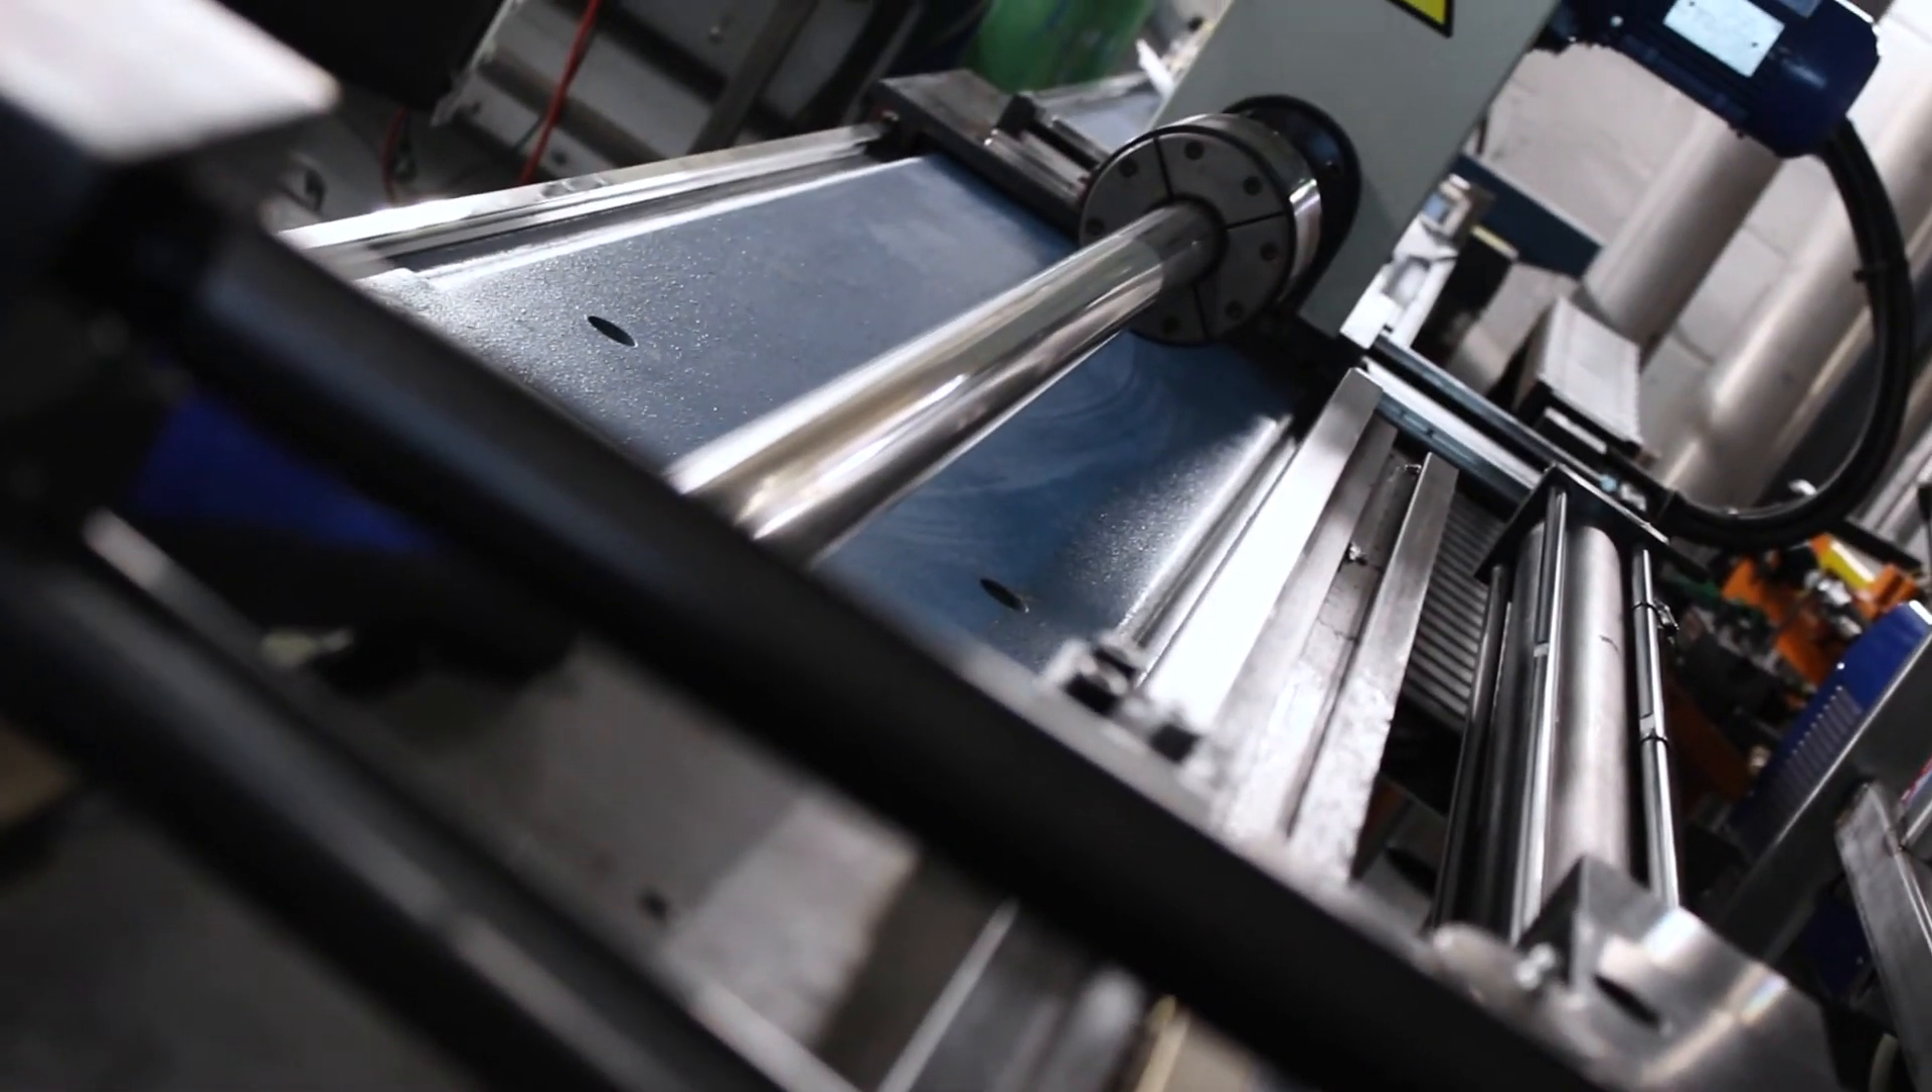So we've got the tube in the bender and mounted in the chuck at the far end, the Z axis chuck.